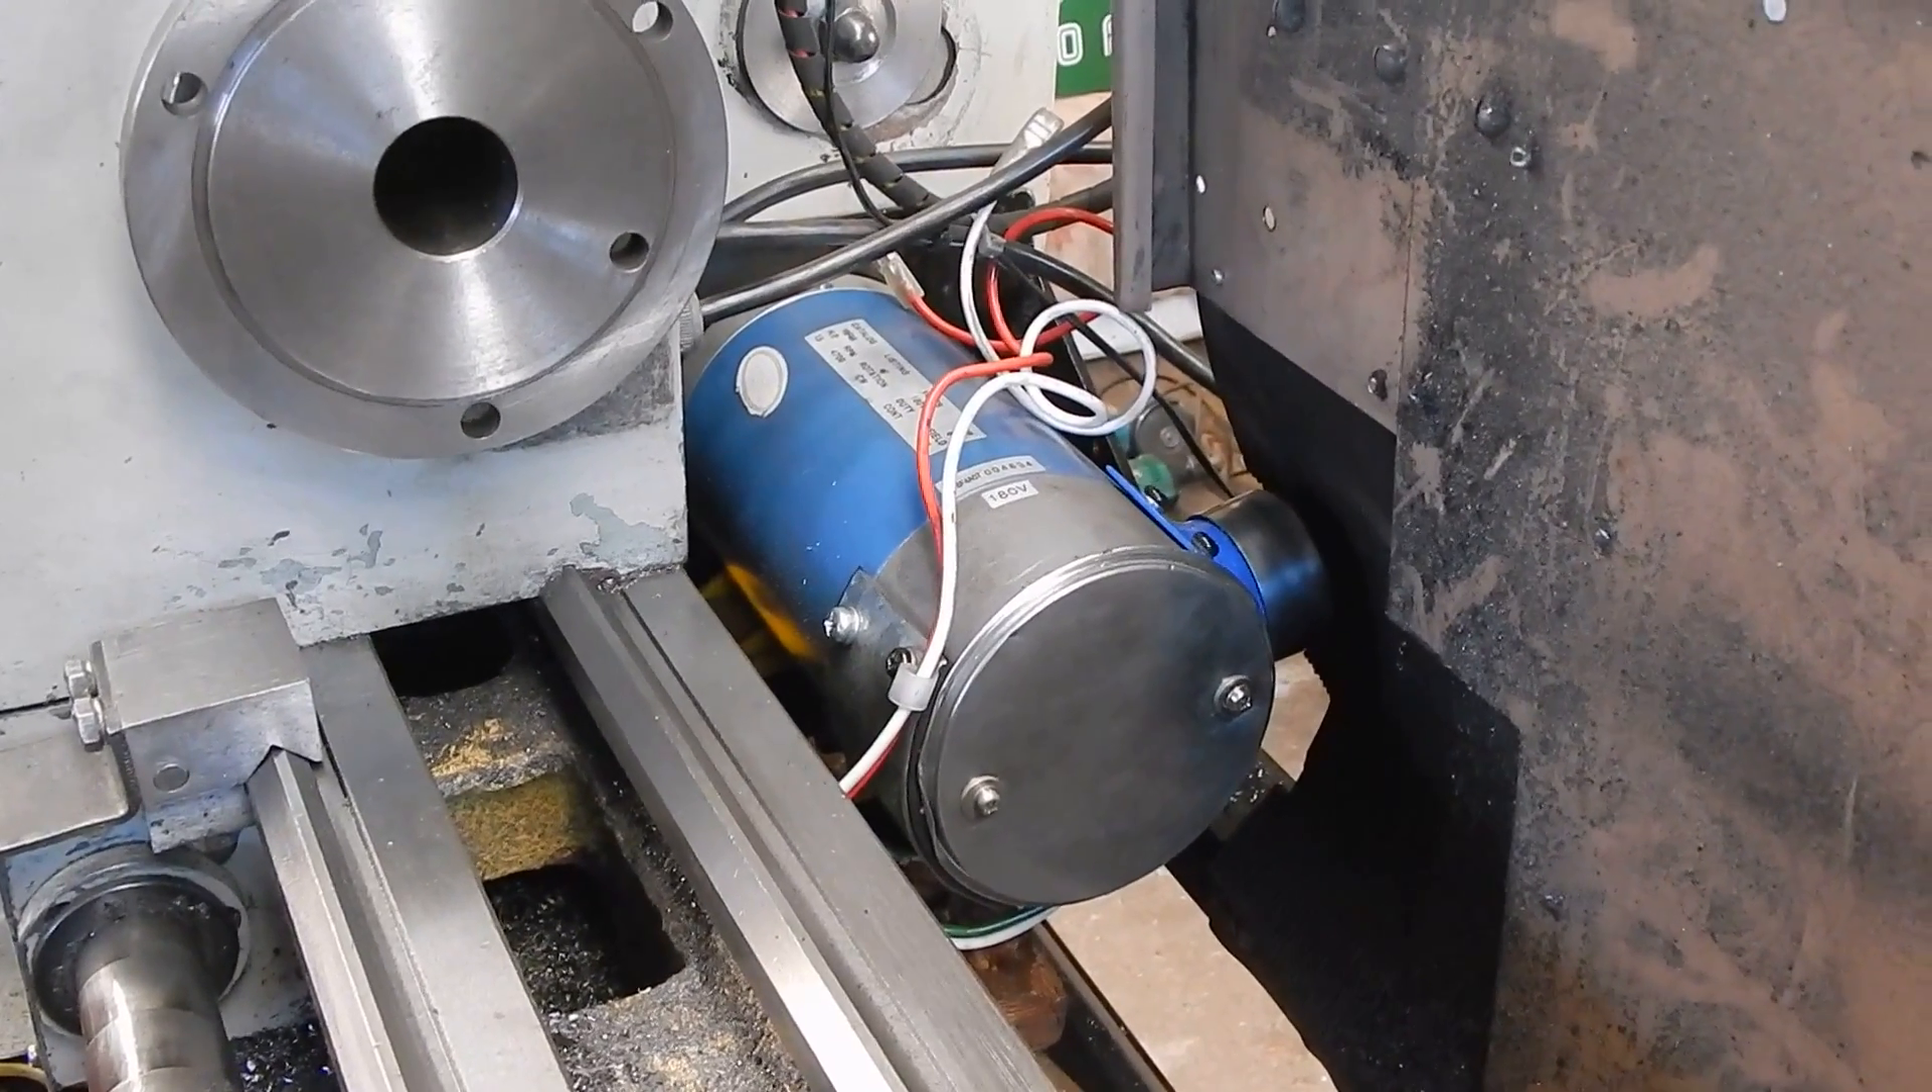Here's the new motor from the the other side of the lathe from the bedside and as you can see it fits in pretty neatly.